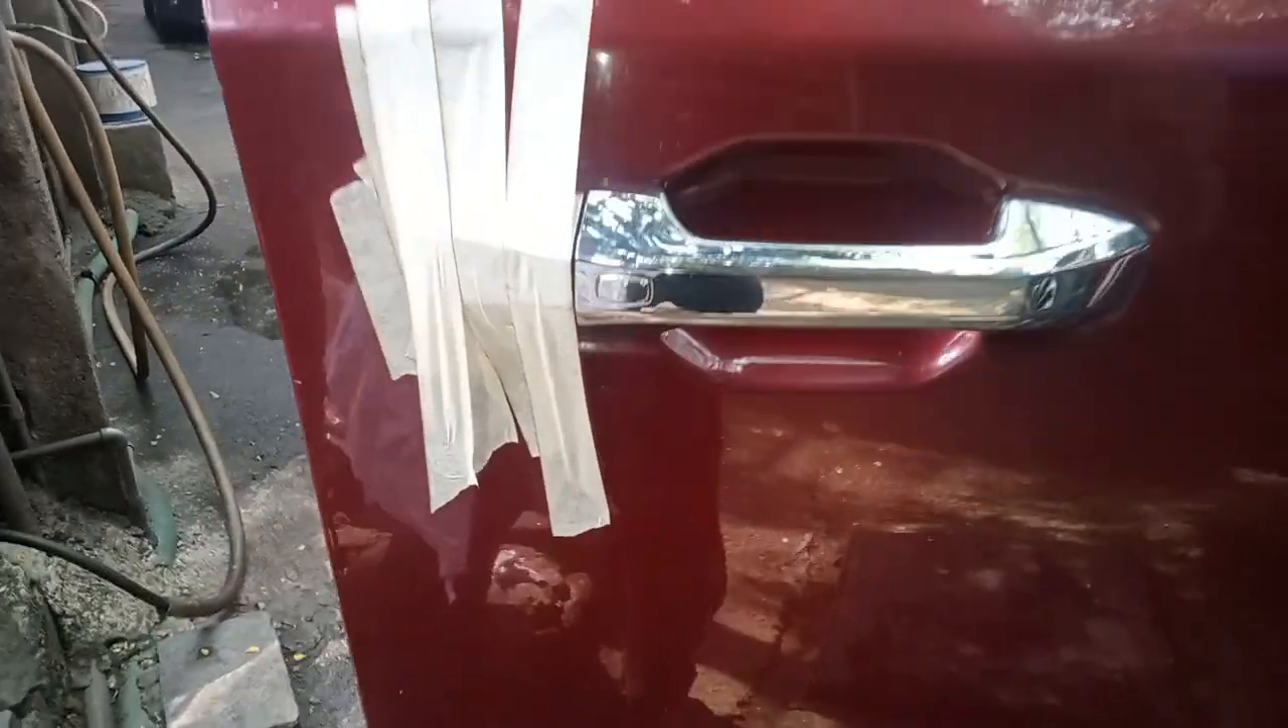हमने डोर हैंडल भी फिट कर दिया है।